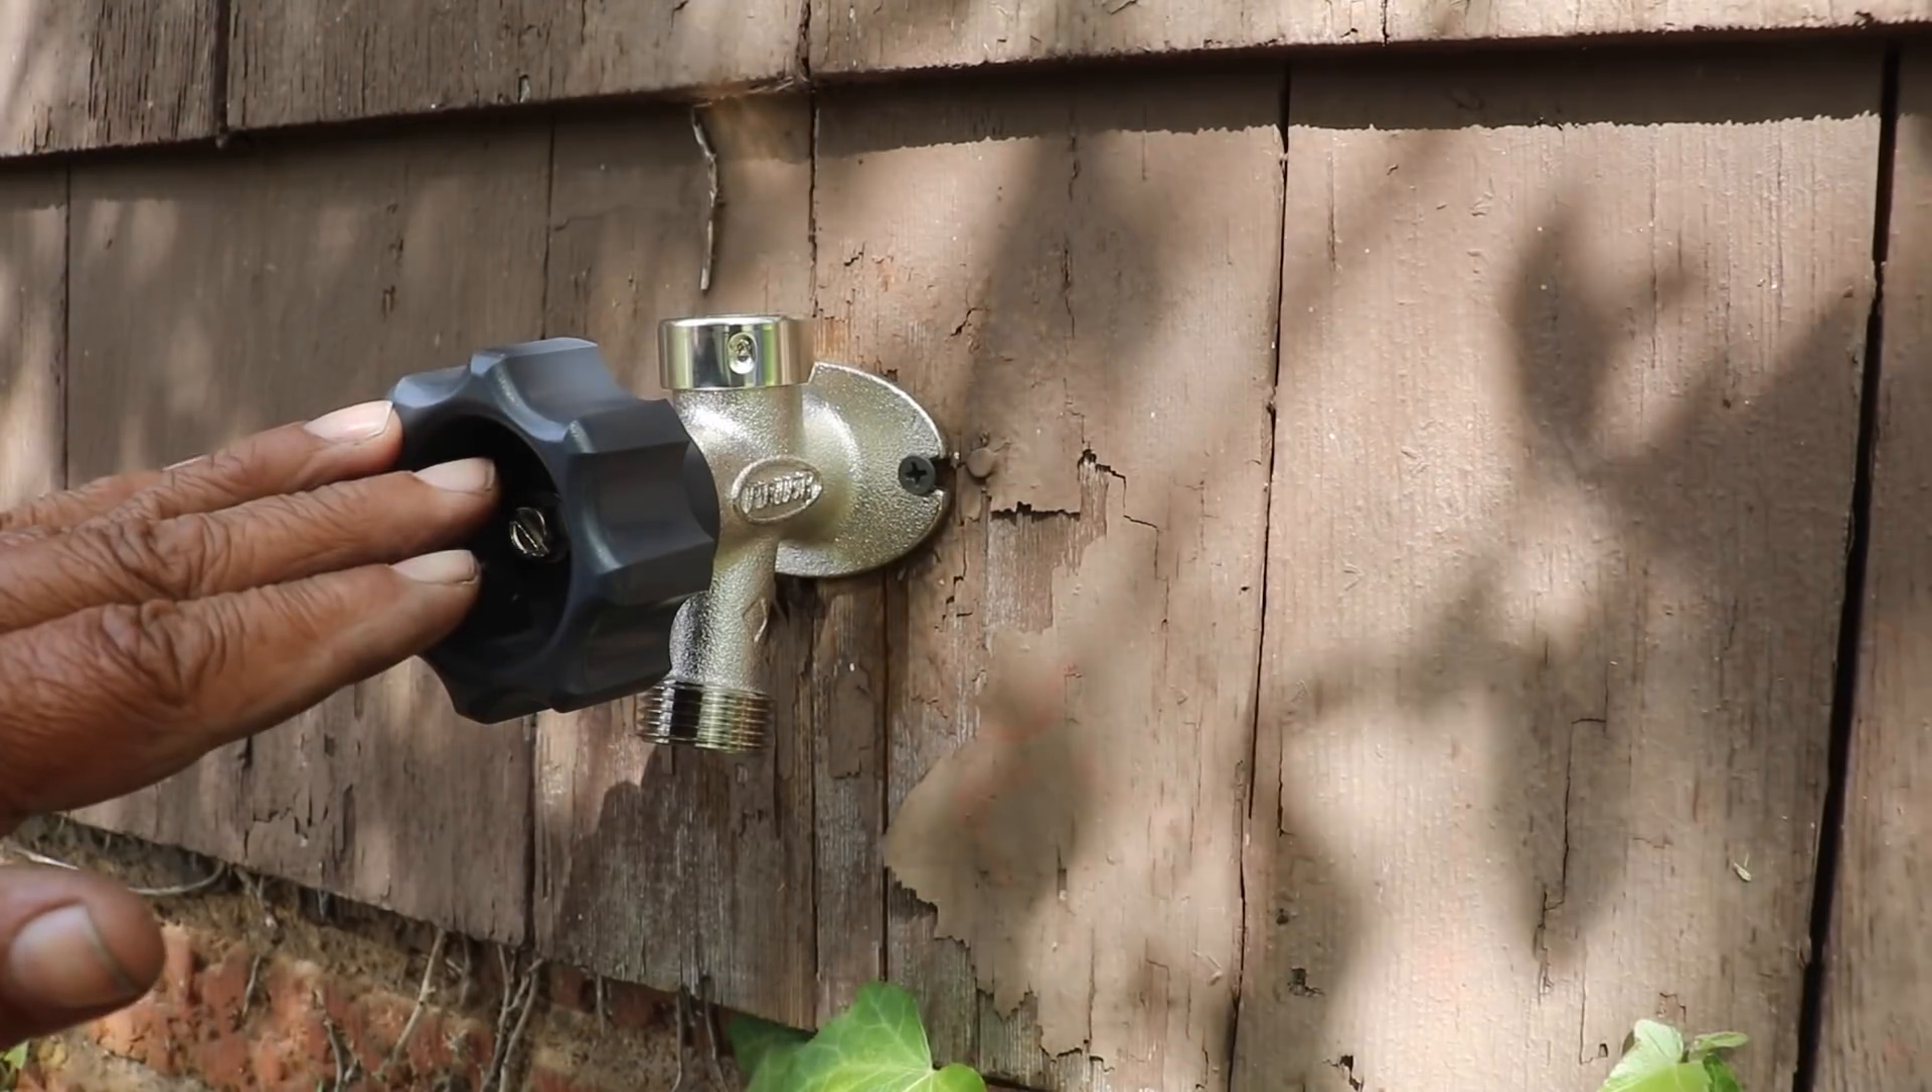There we go, there's our installed spigot. Now all we have to do is sweat it from the inside and we'll be done.